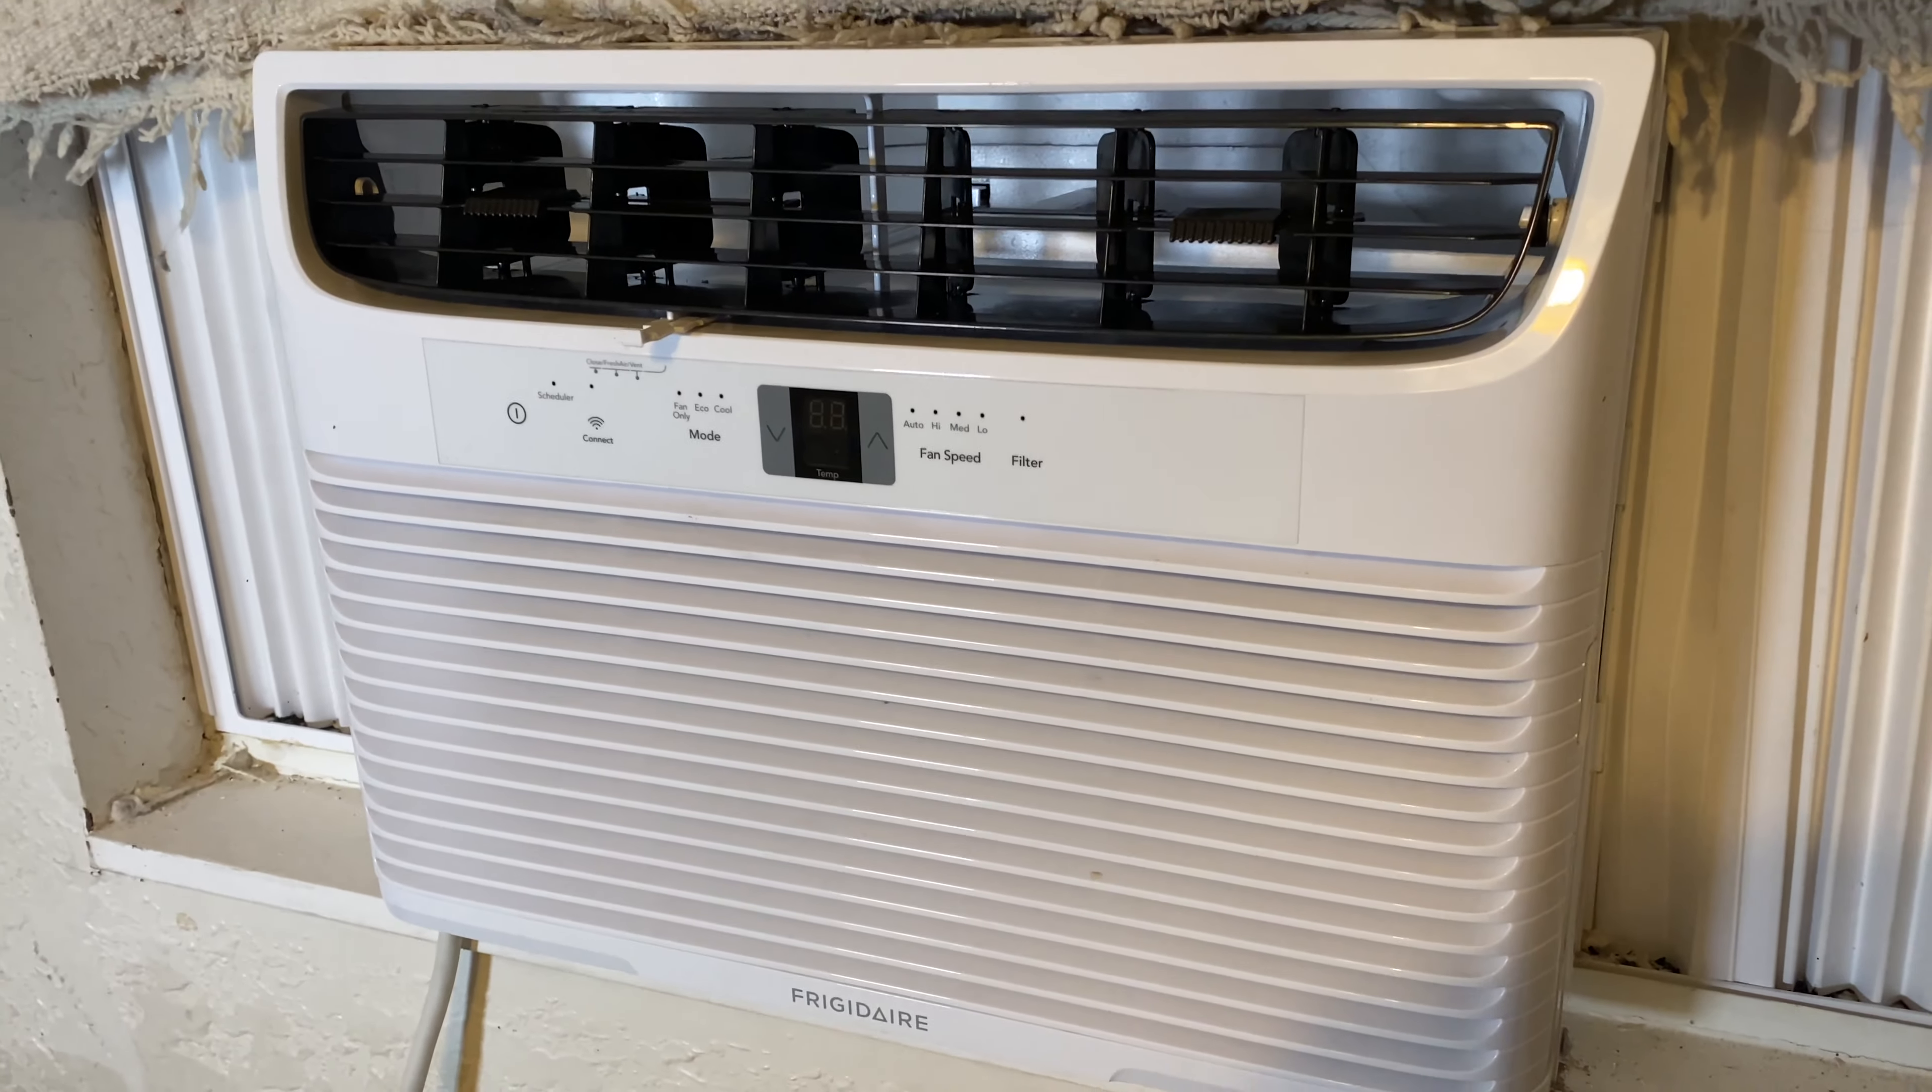So here's the AC. I have installed it back in the window and I'm going to go ahead and show you that it does work.